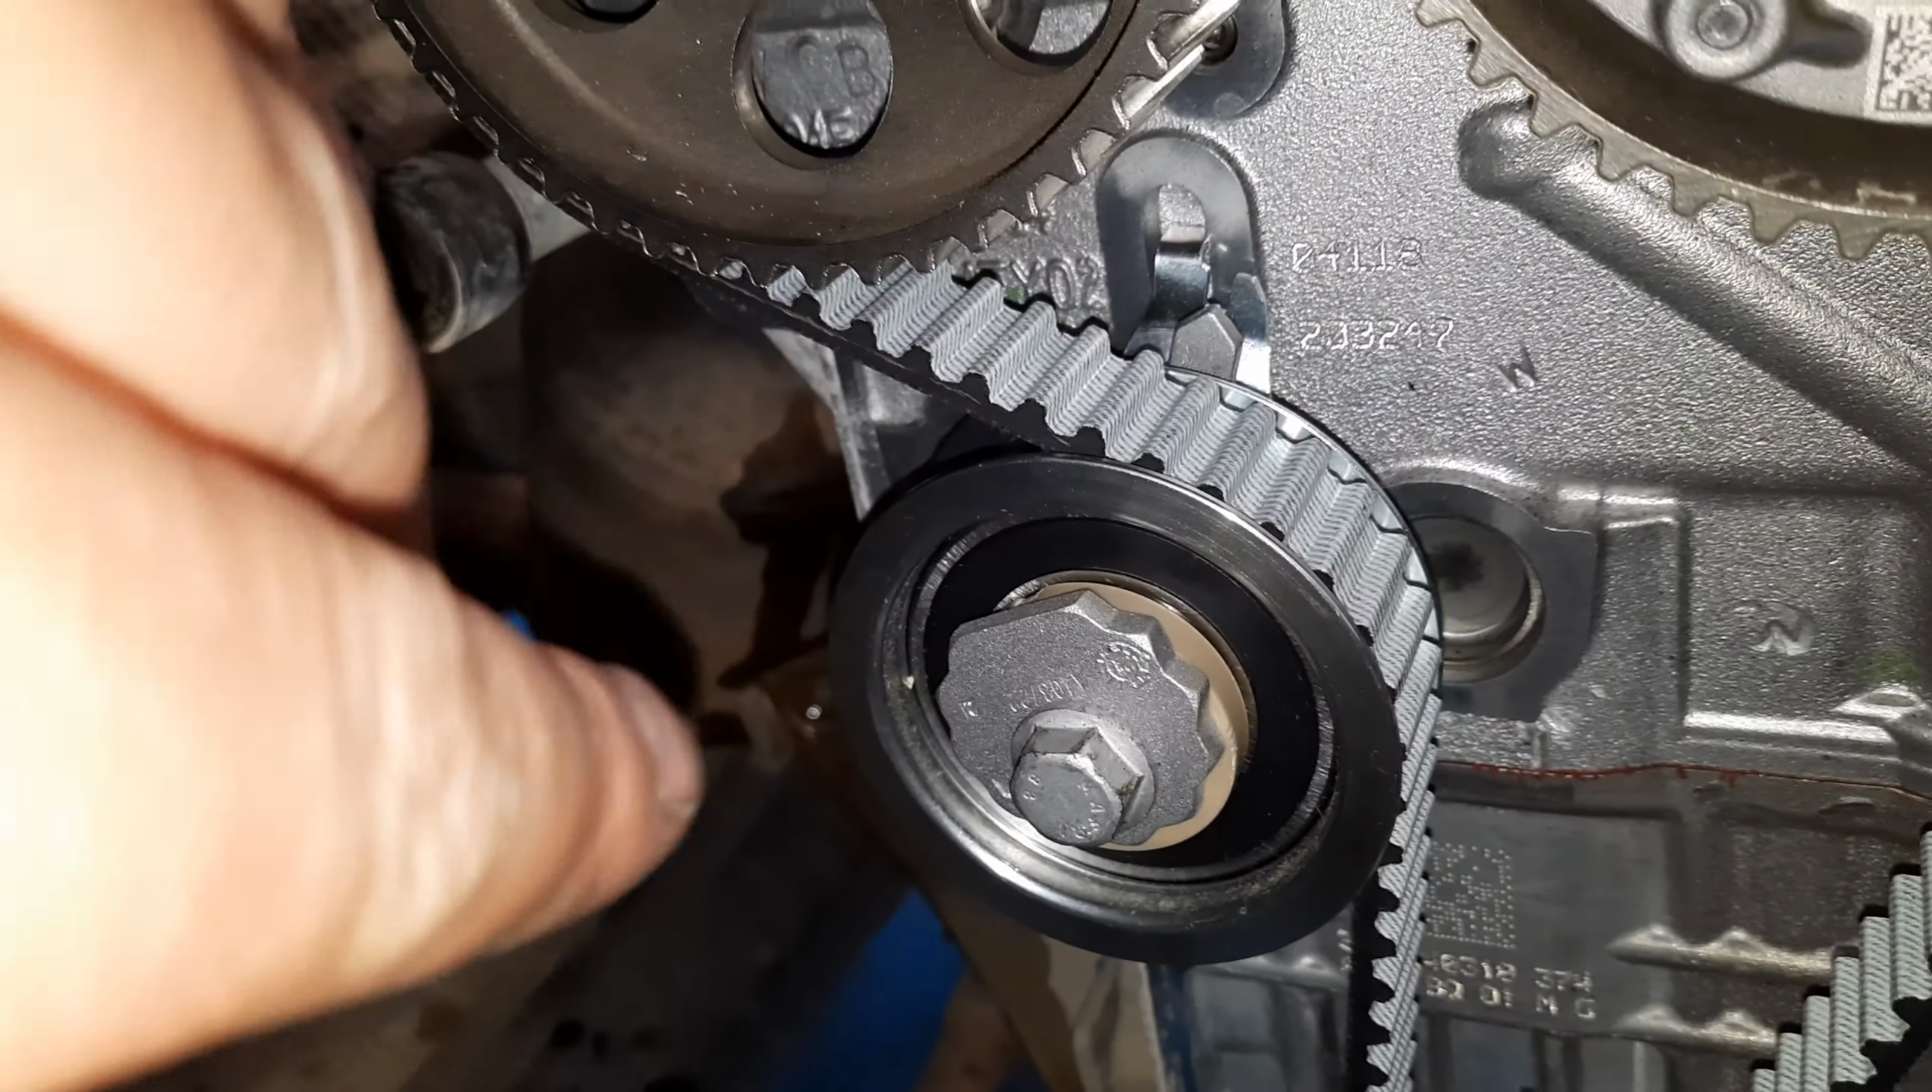Prontinho aqui, pessoal. A correia tá instalada.